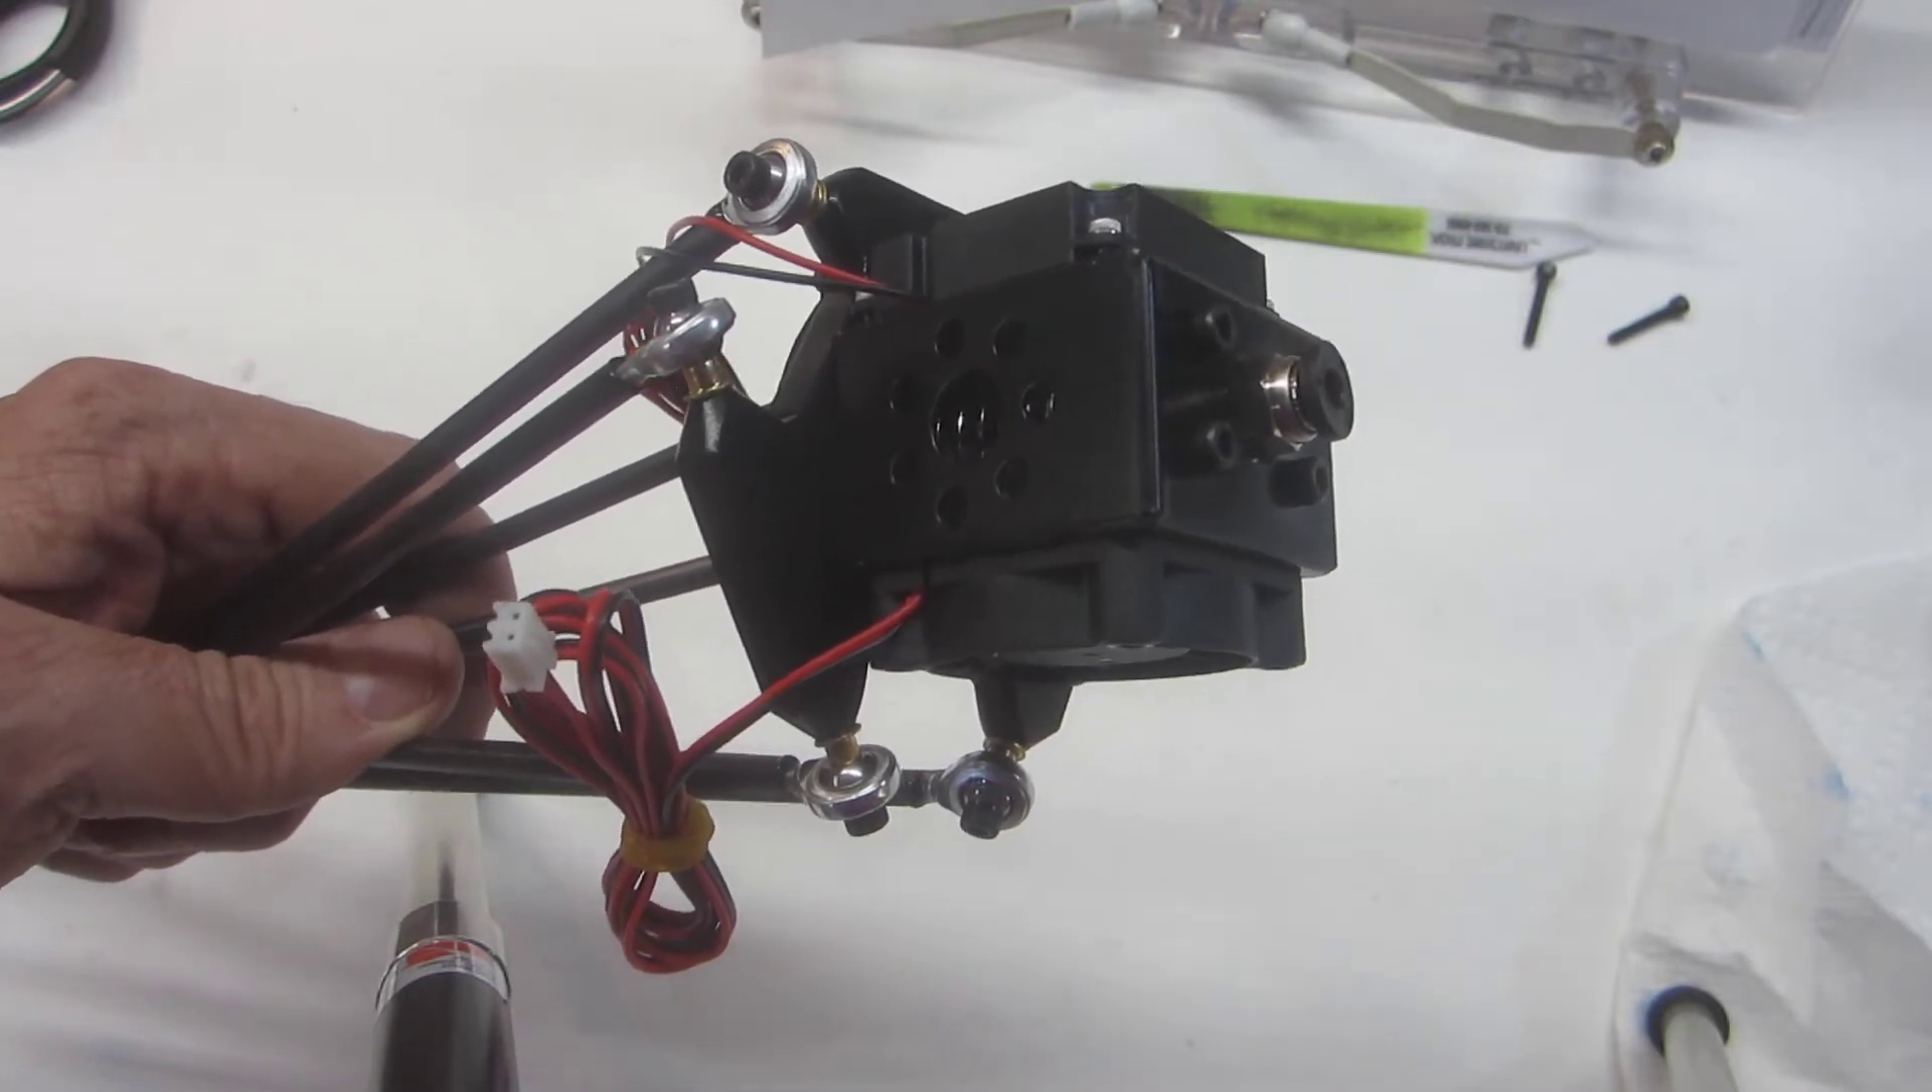Okay this is the completed effector assembly with the rods installed and I'm ready to put that aside and go back to building the rest of the frame.